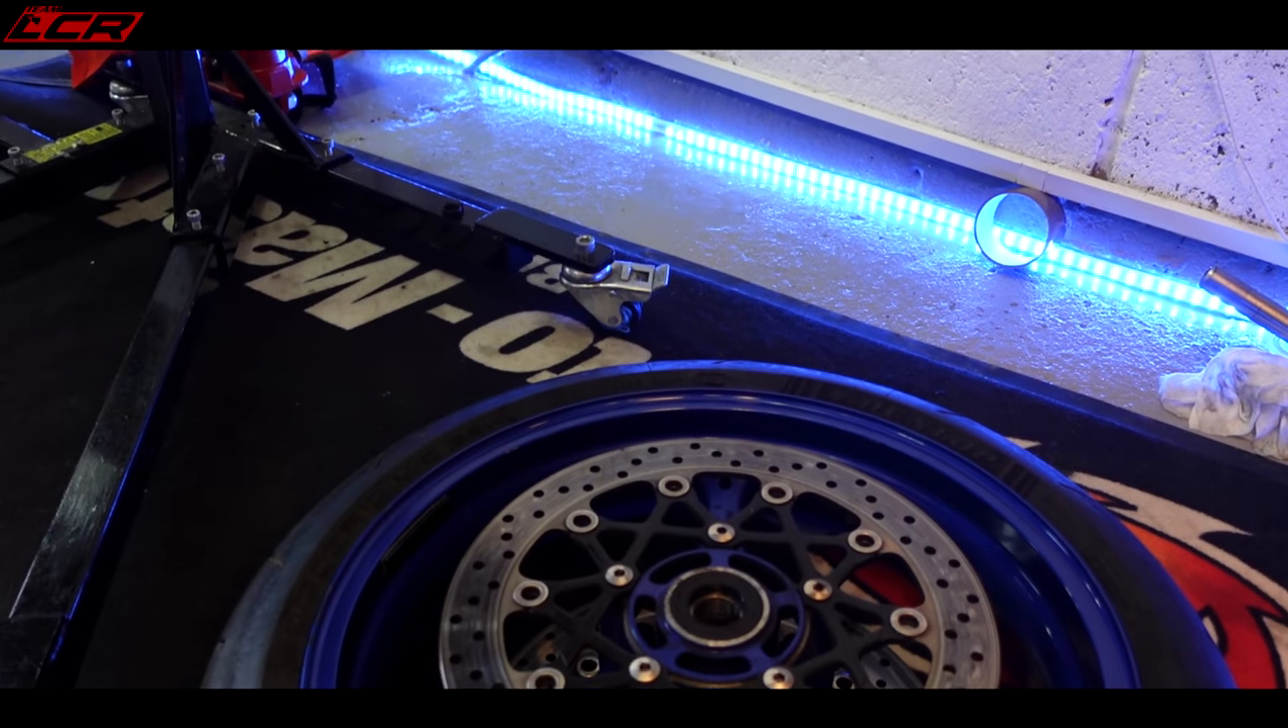So there's the front wheel removed.